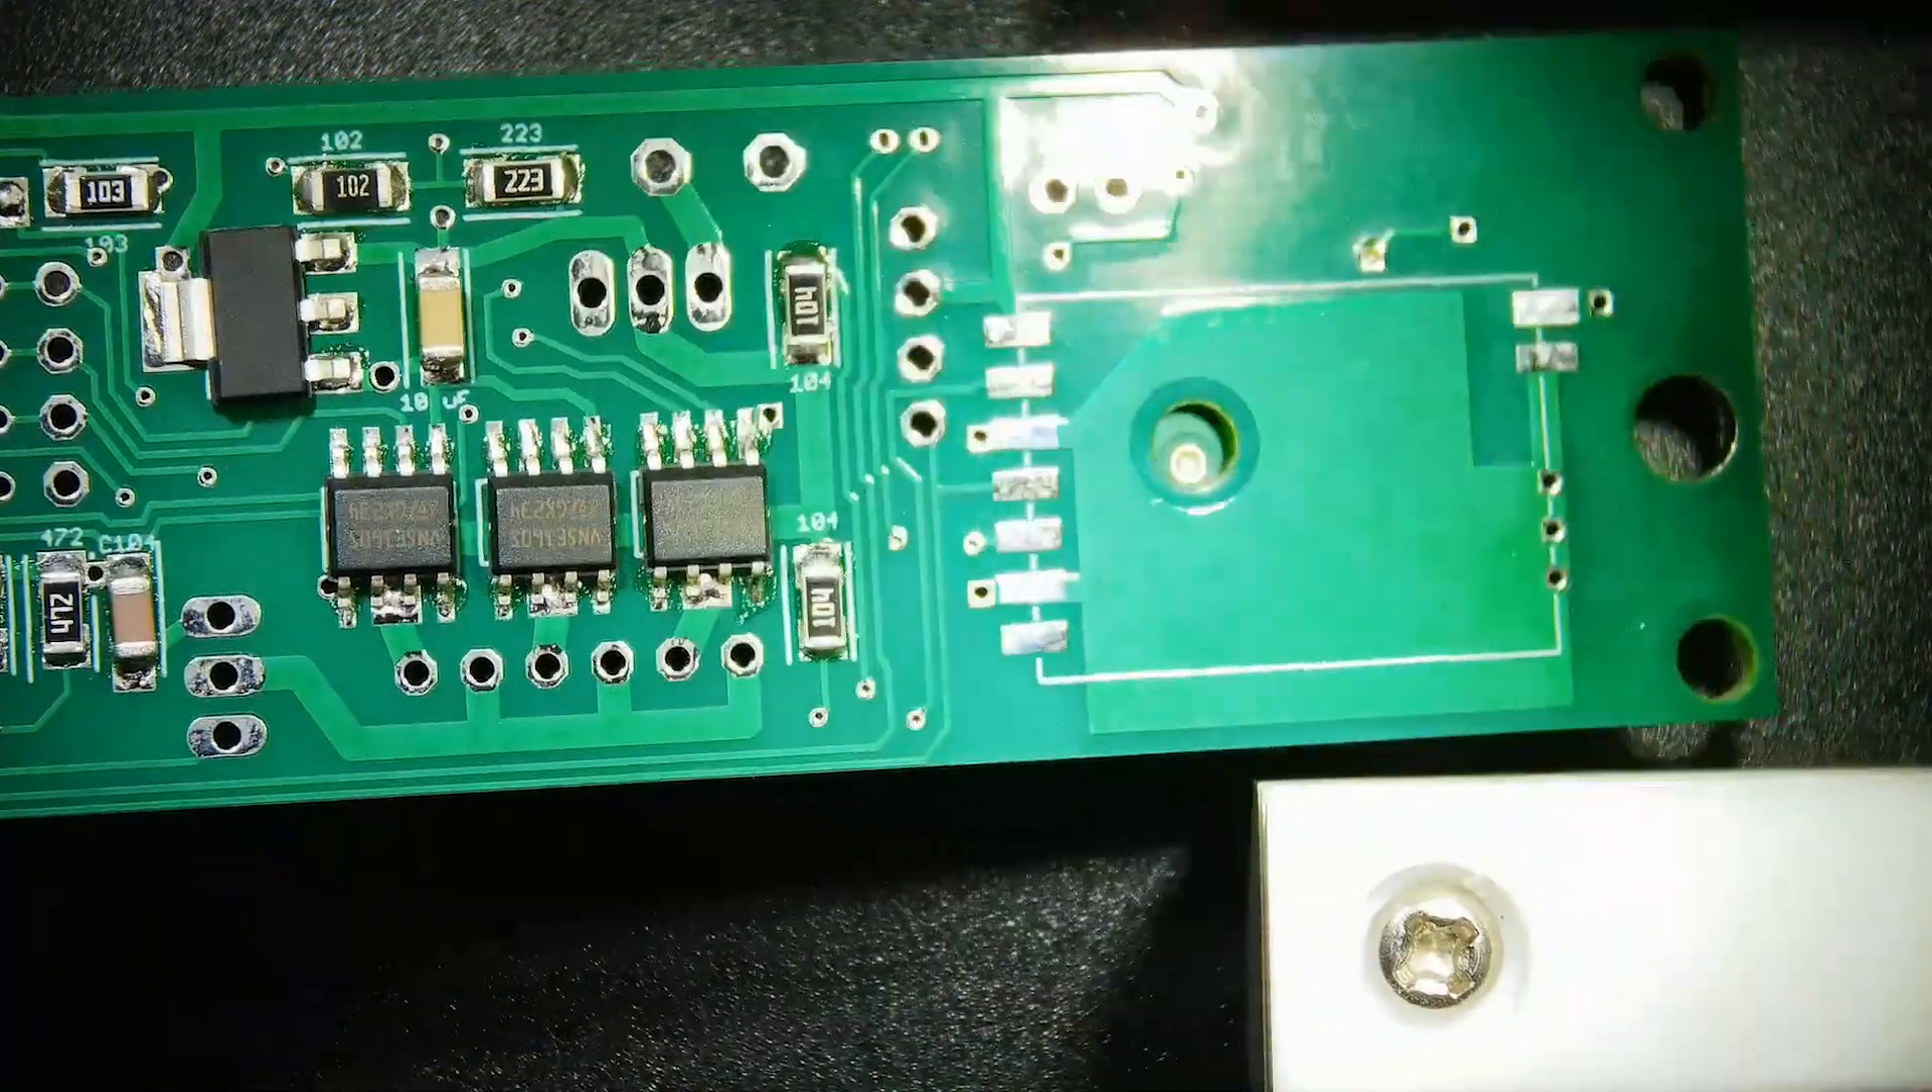So the only thing left on the back side of this board is the rf module that goes right over here.